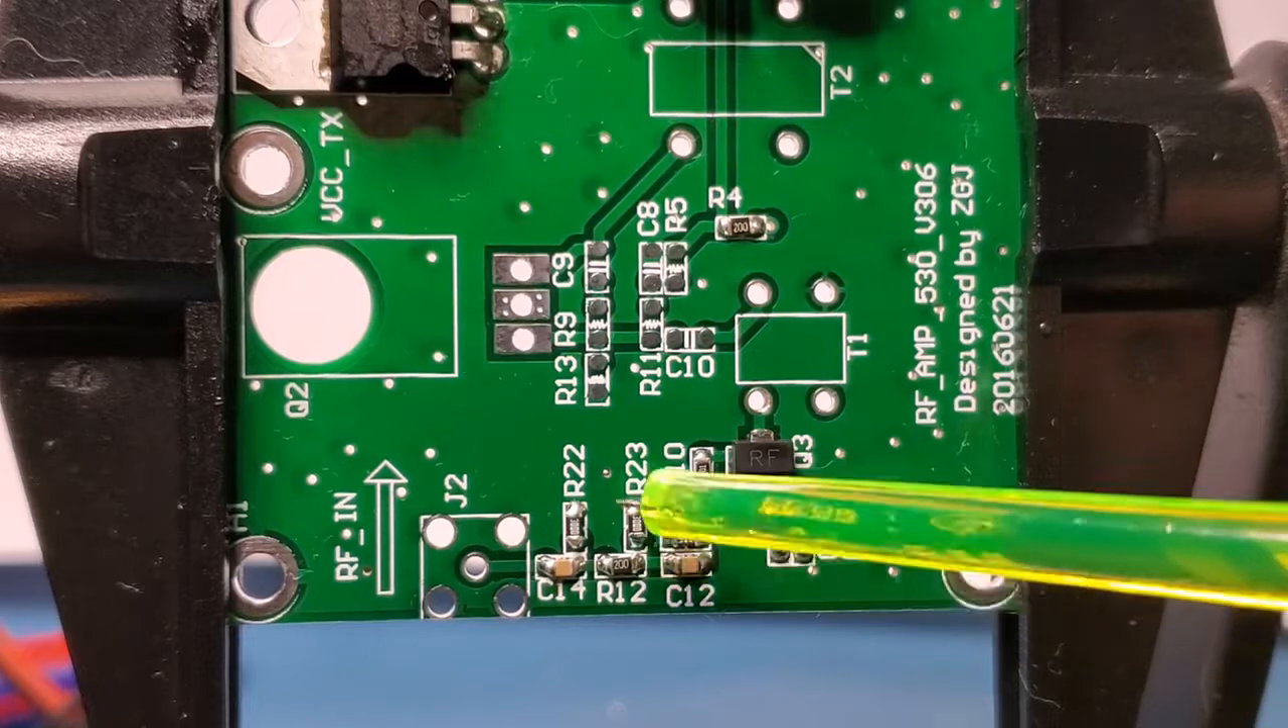So there's that transistor. I haven't put in T1 yet, so I'll do that shortly.